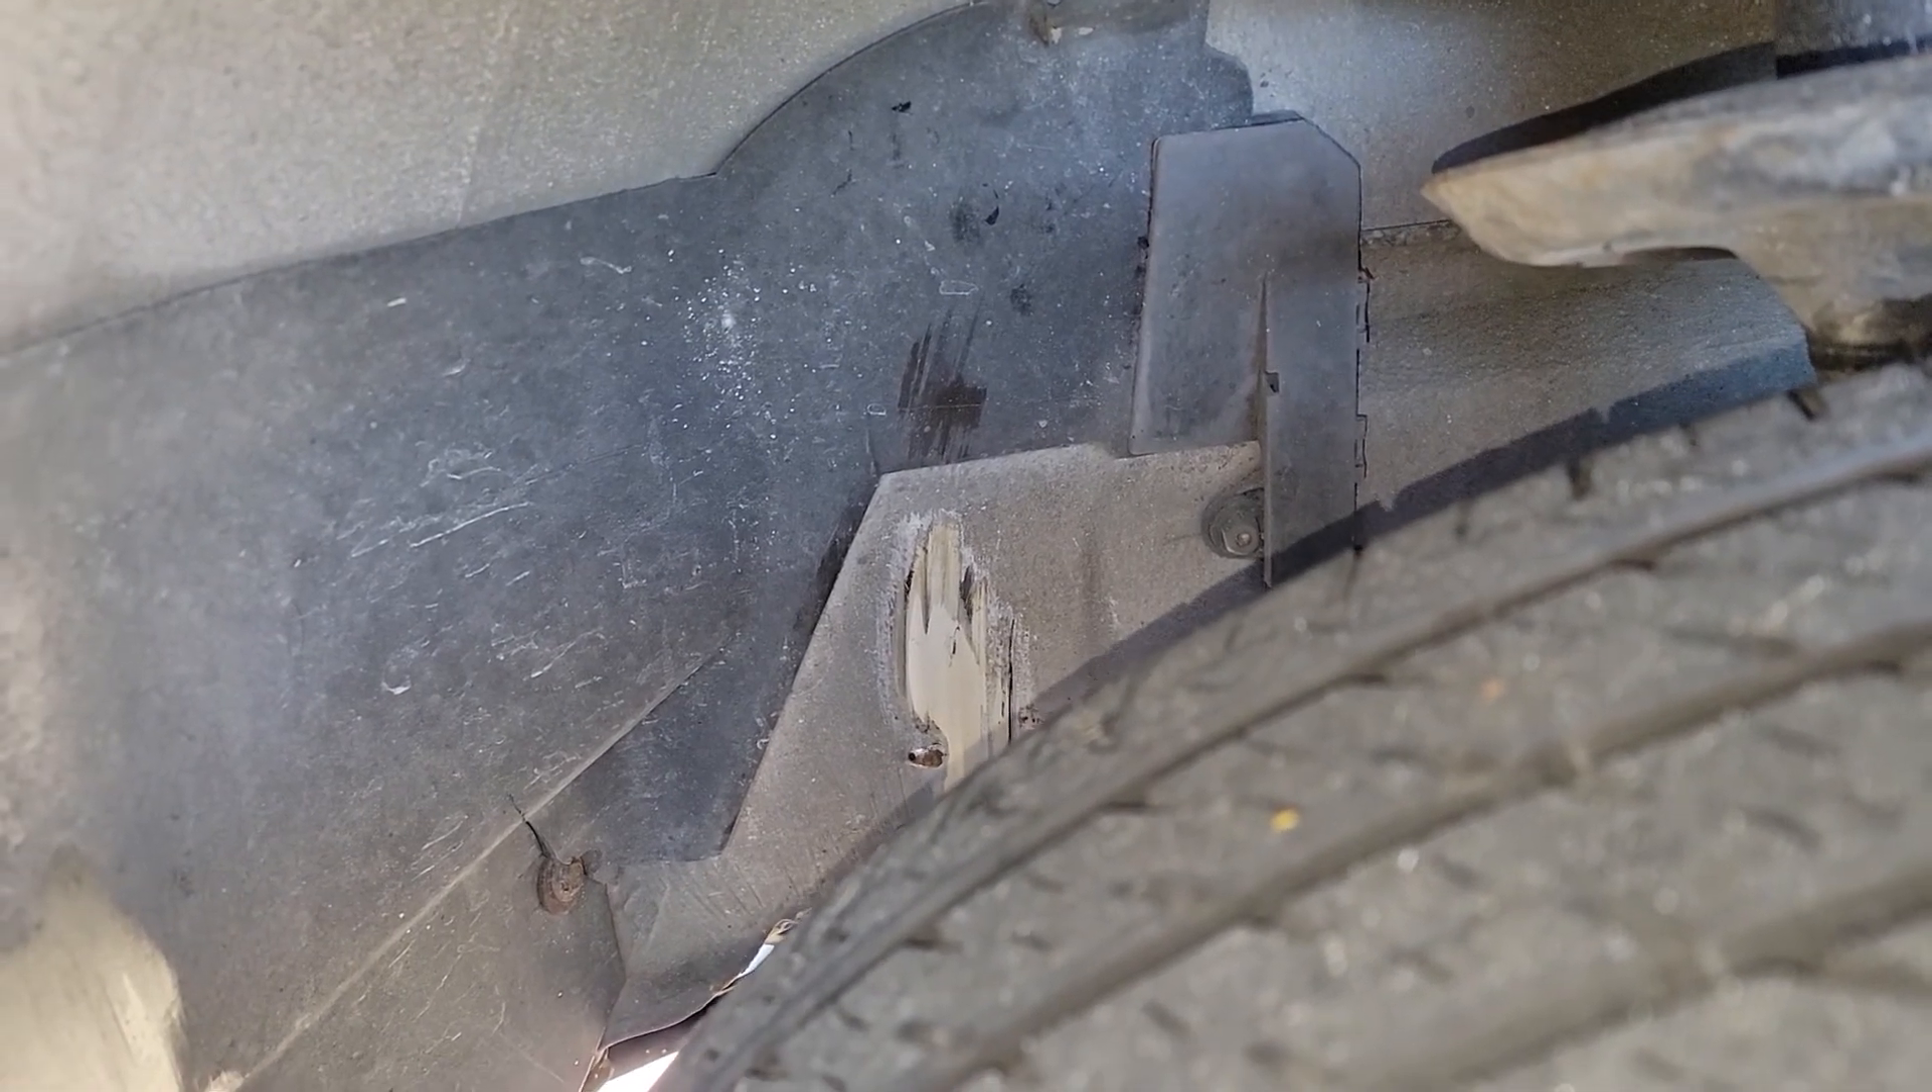You can see right there at full lock that's where the tire rubs.